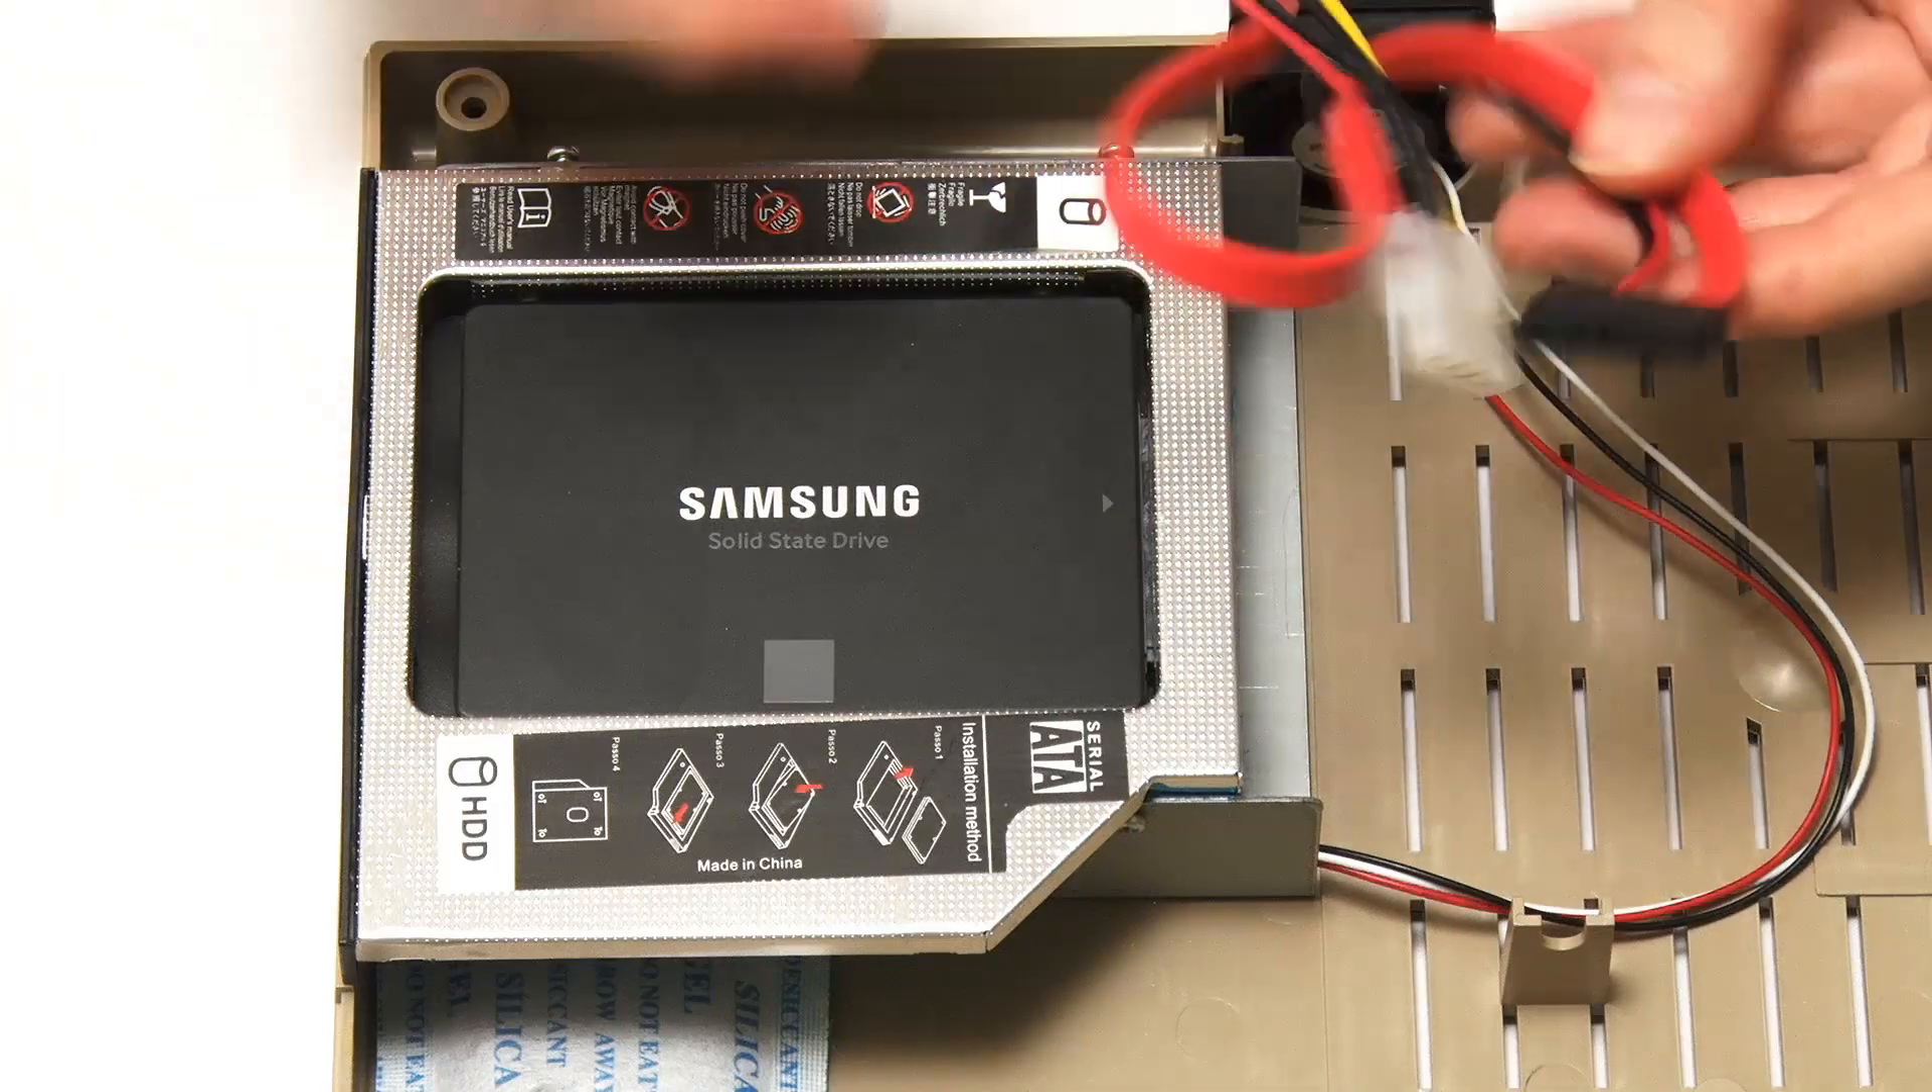And there we are after a lot of messing around we've got our SSD properly mounted and secured in there in the drive carrier.